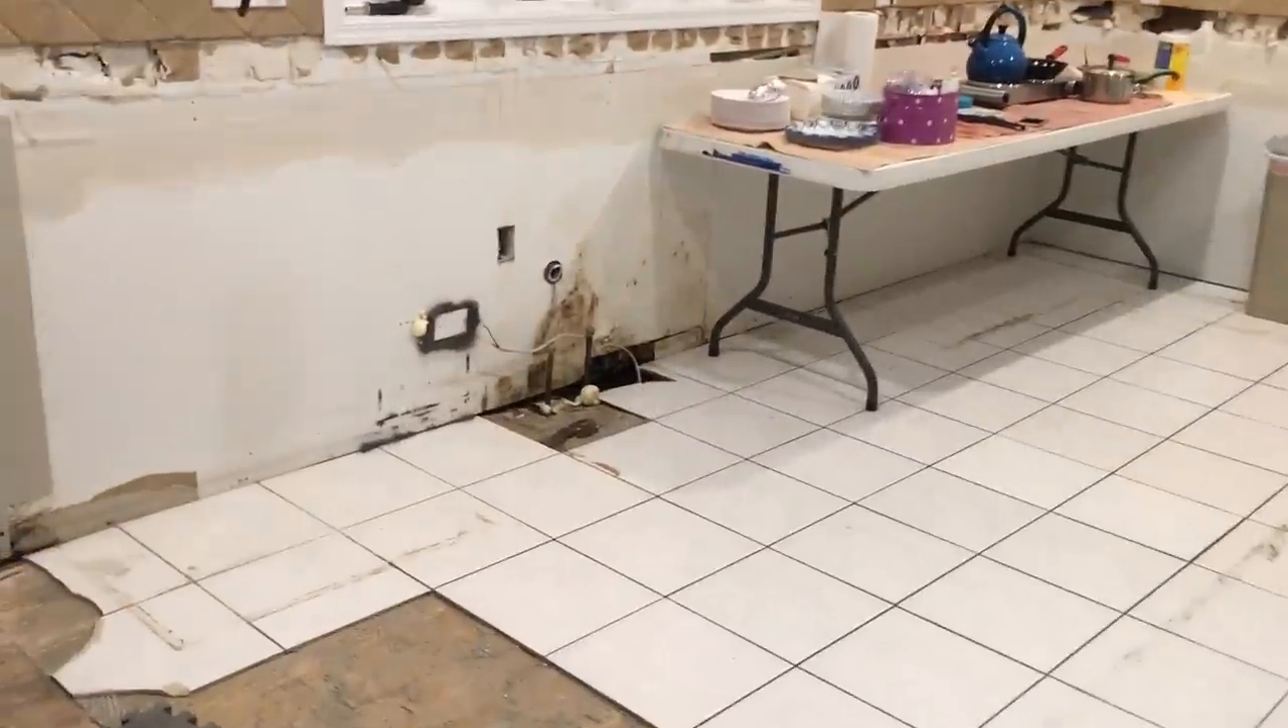Obviously there's a lot more tile that needs to be pulled out.